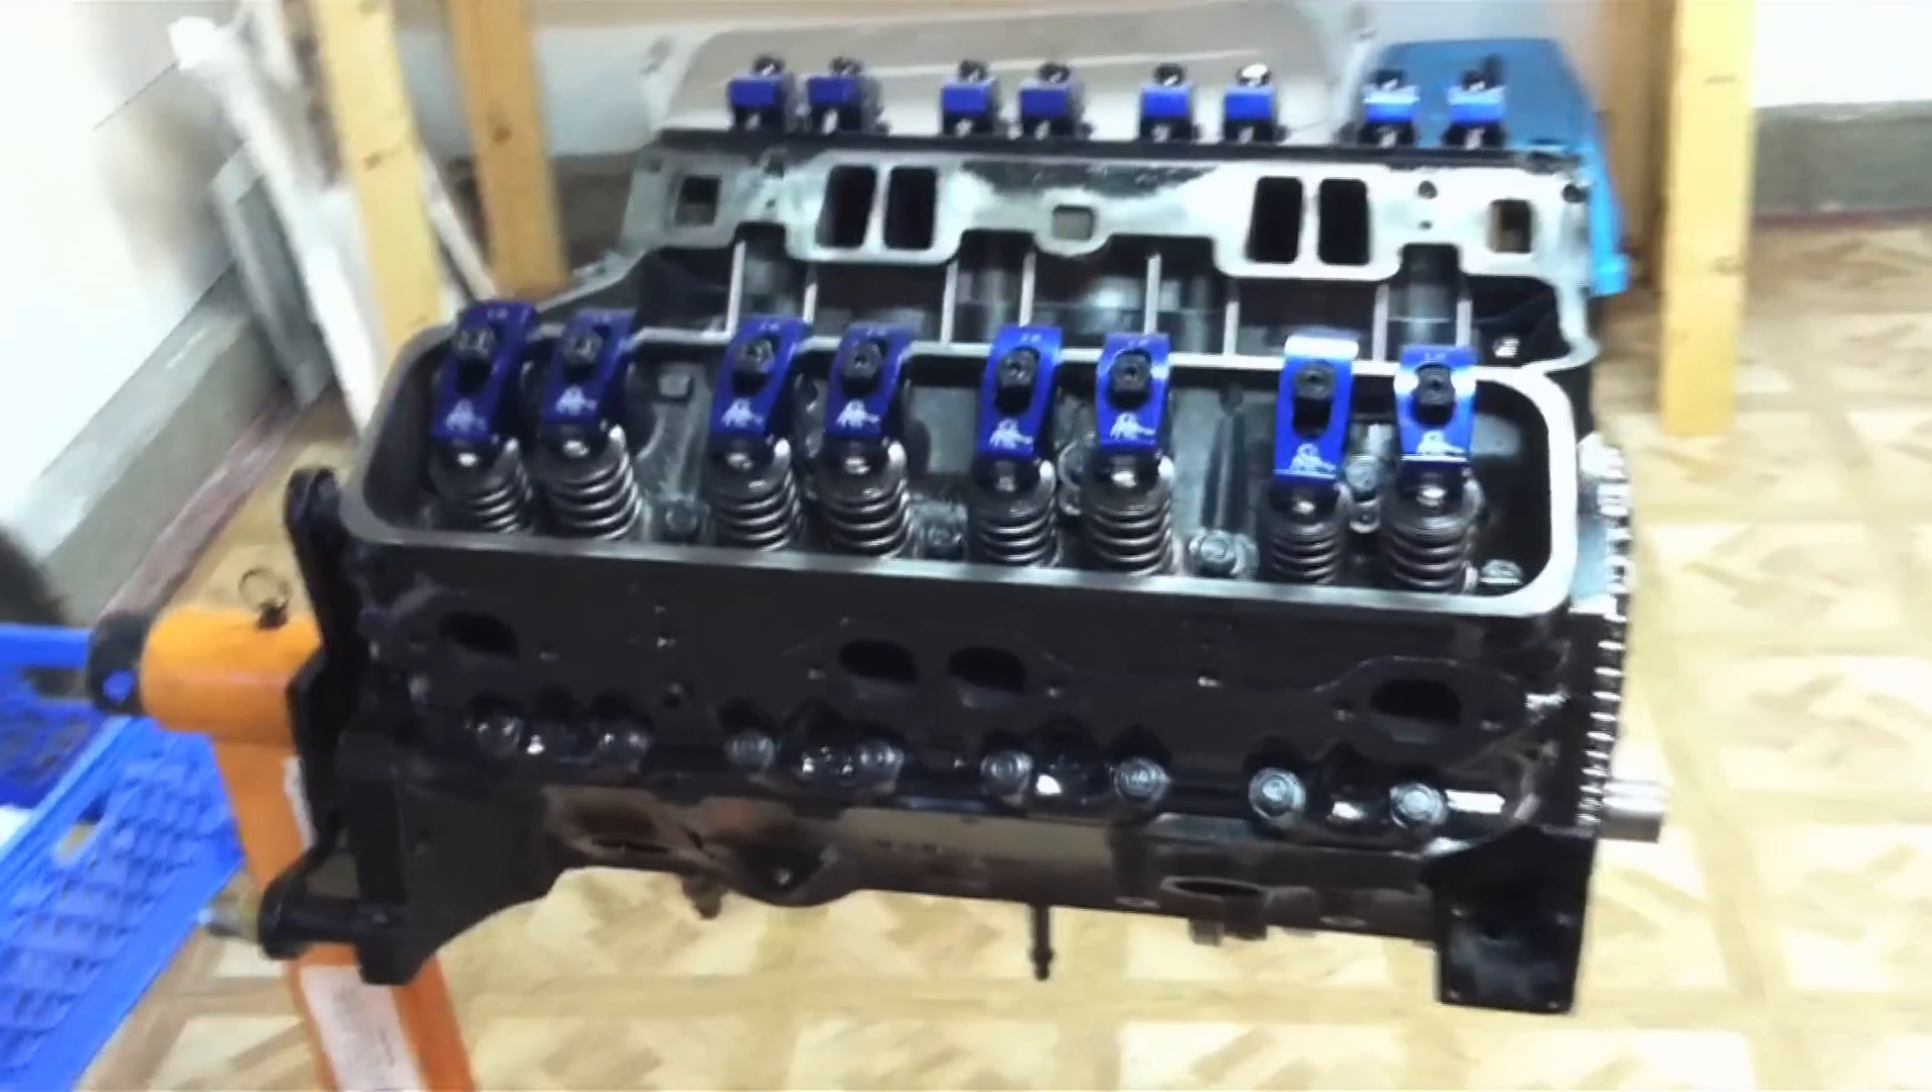We have finished our 383 Stroker Chevy Long Block. This is a long block because it's got the heads on it assembled.